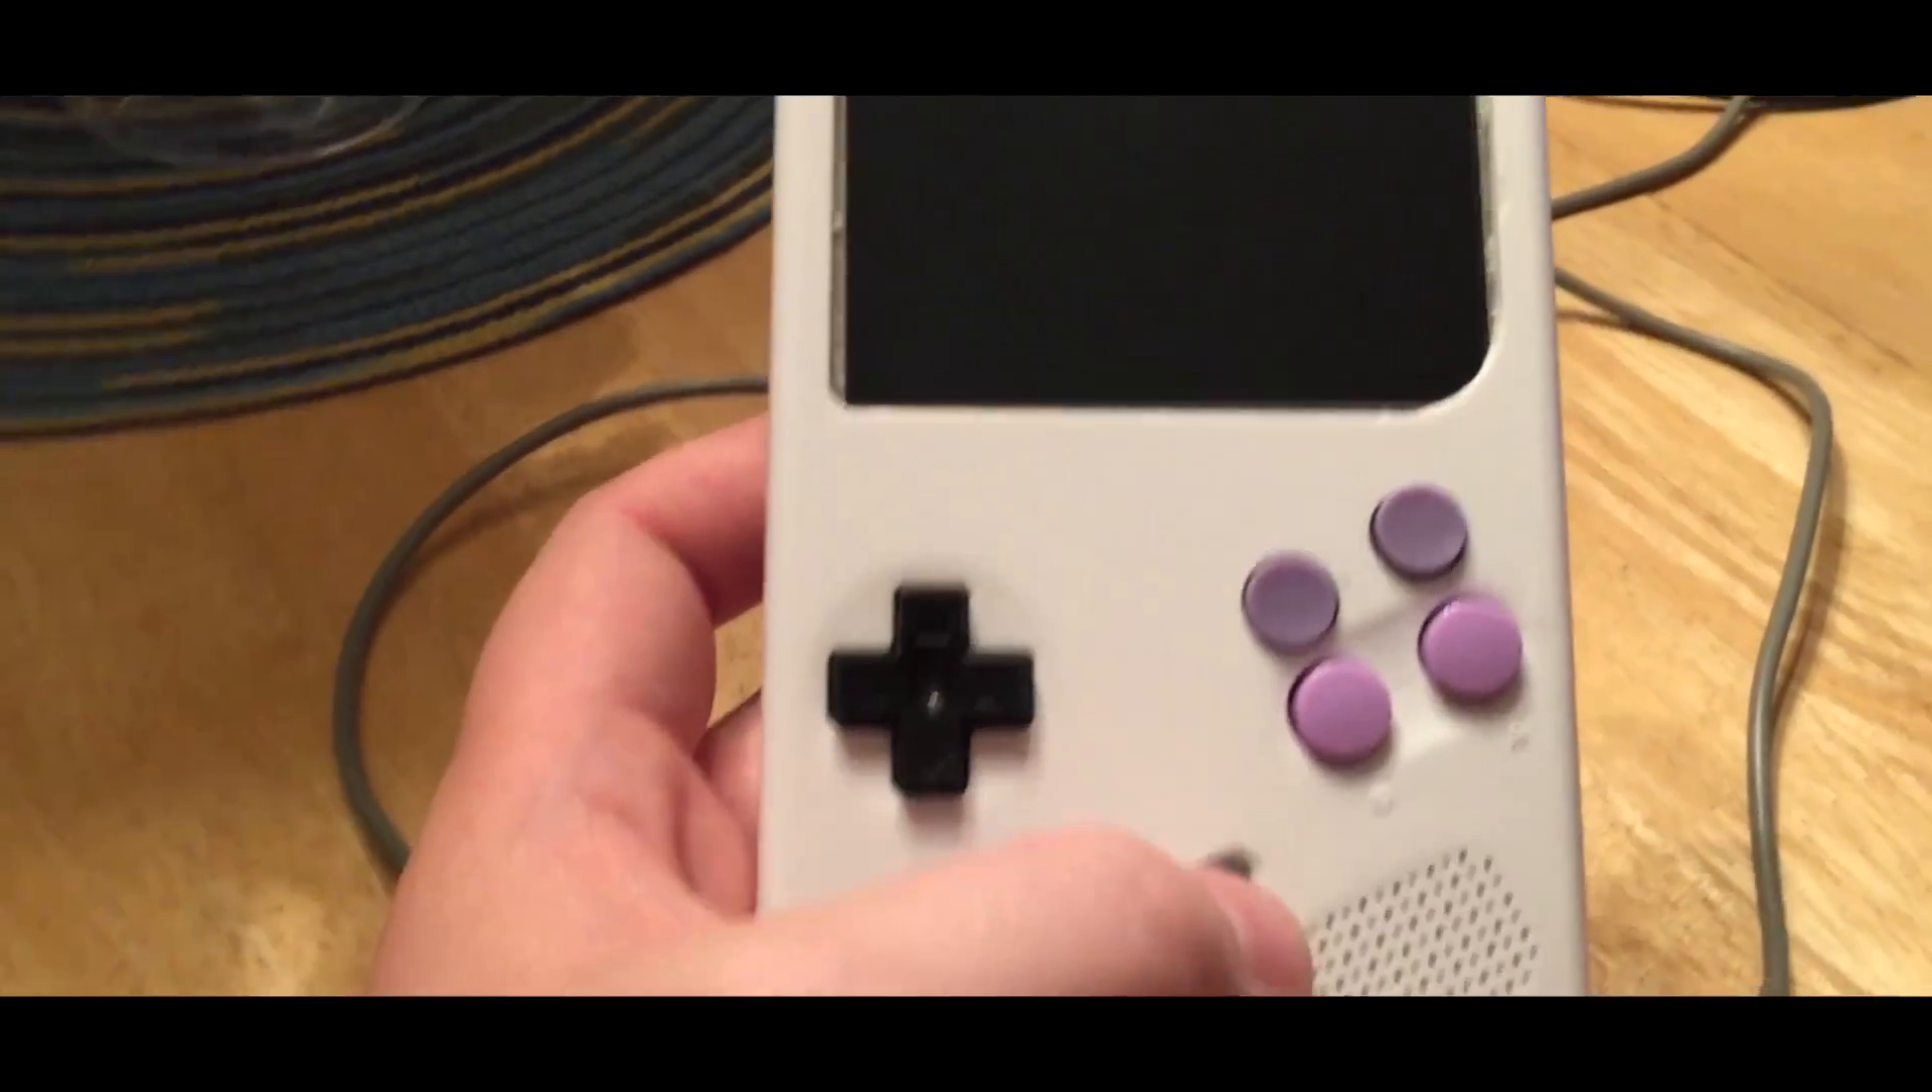Here you can see that I have a what looks like an authentic D pad and I pulled this out of a crappy USB NES D pad and it fits beautifully also.